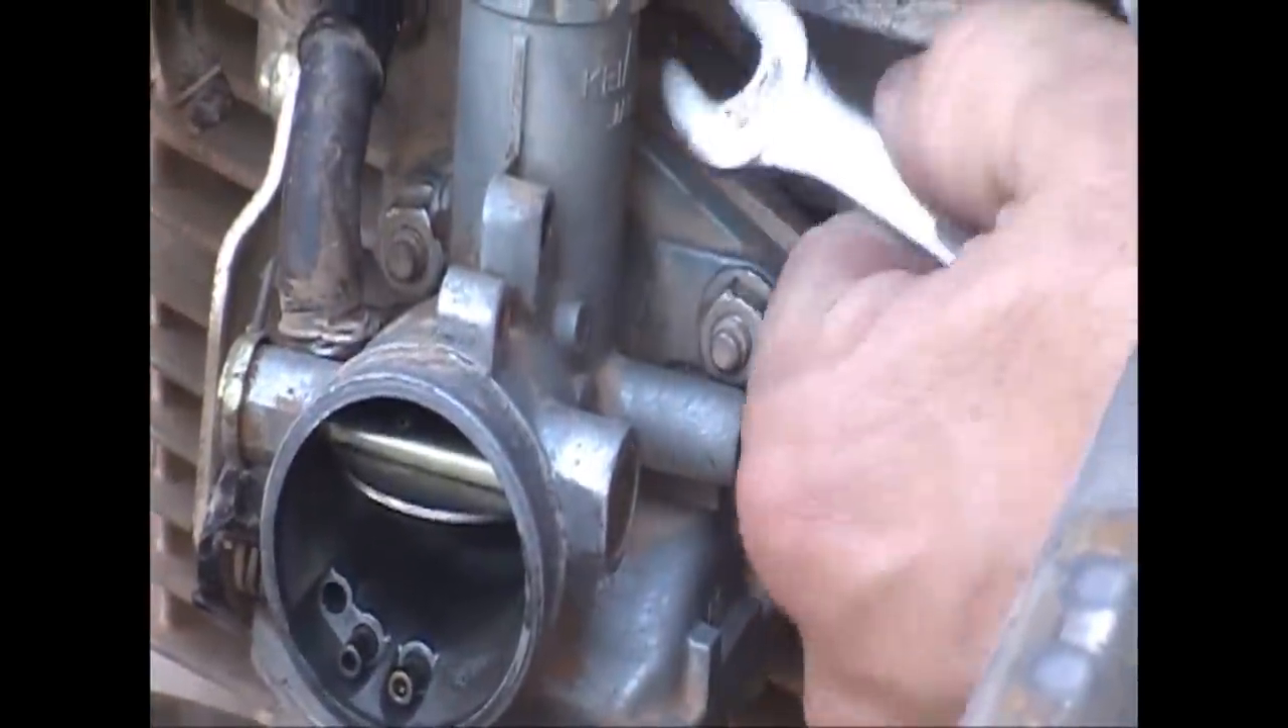There's the carburetor I've removed the air box.